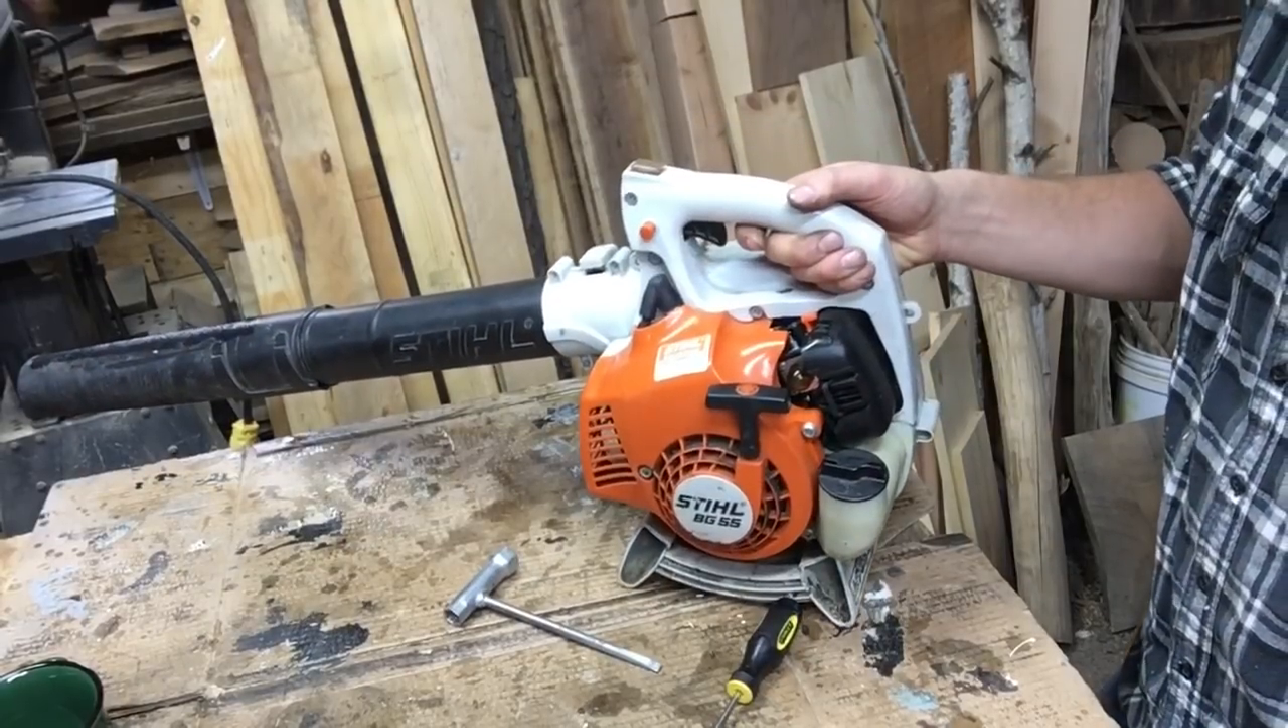All right so I've got the bg -55 put back together.